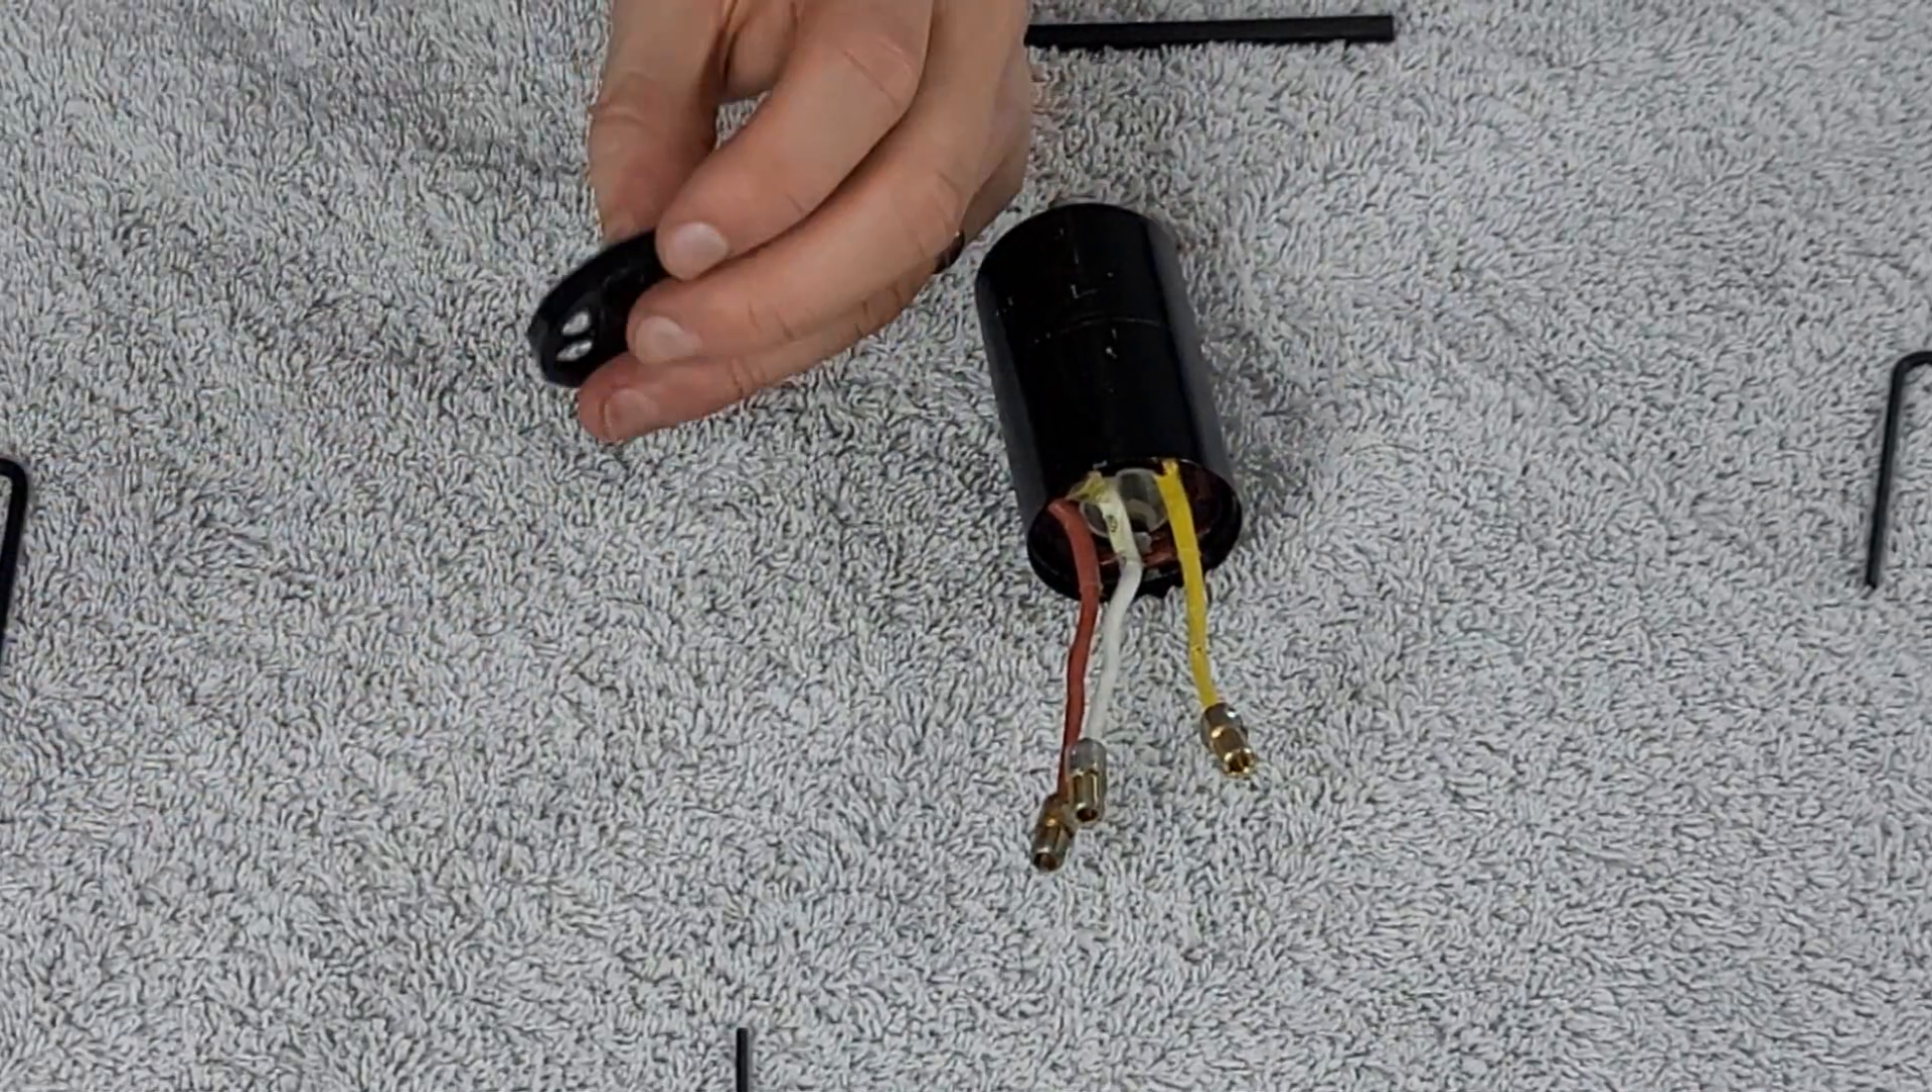We have our cap off now again.